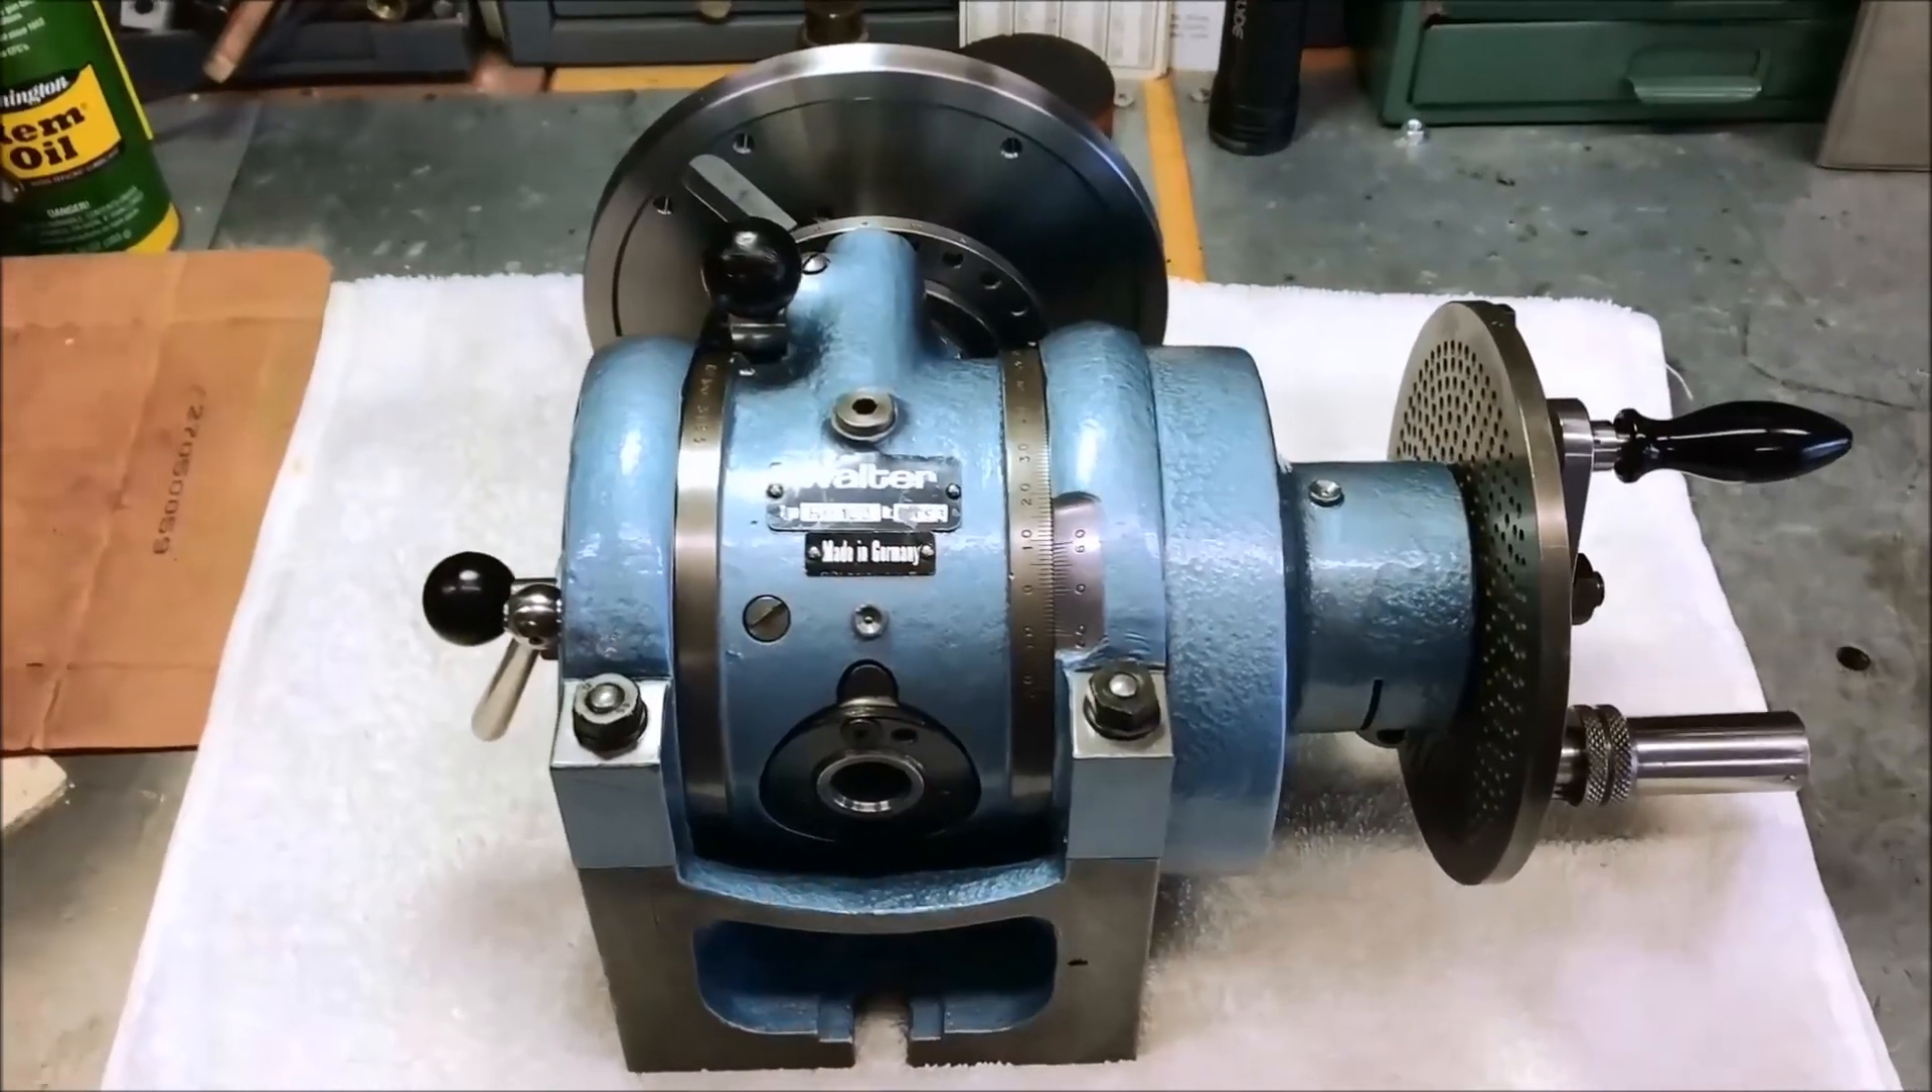All right, we got our emblems labels back on.